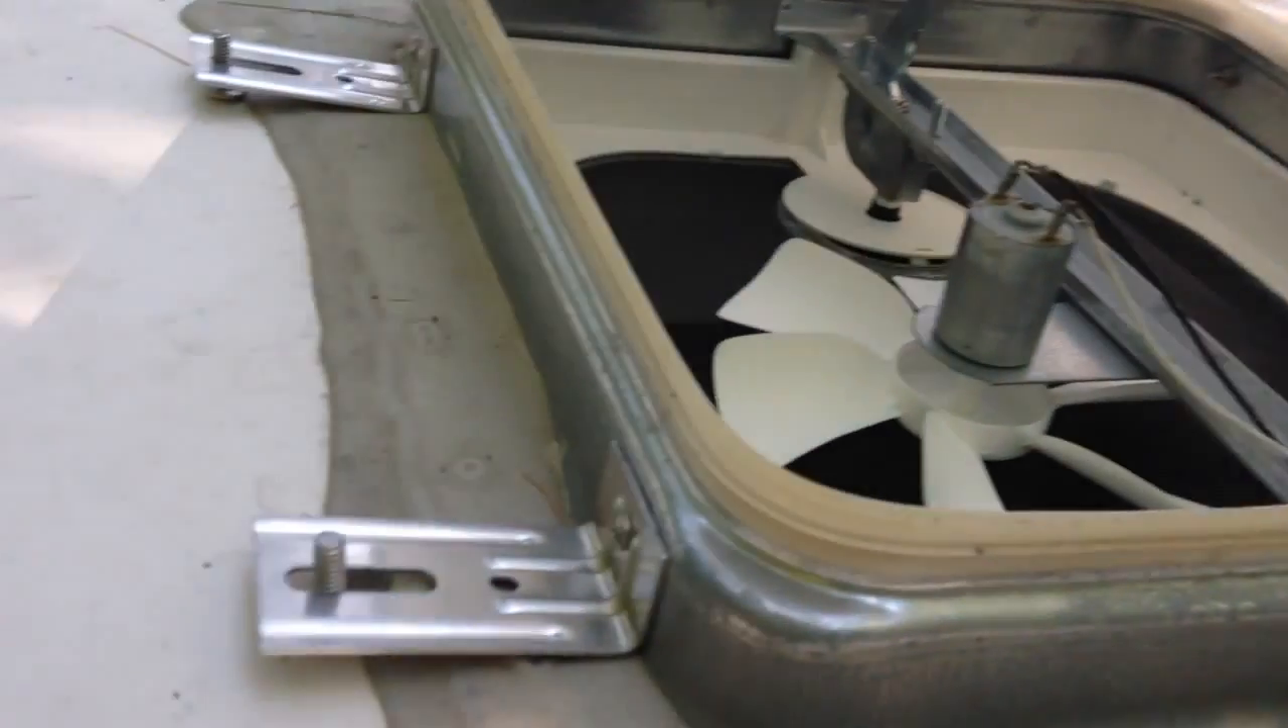Alright so I have the brackets installed on the flange.